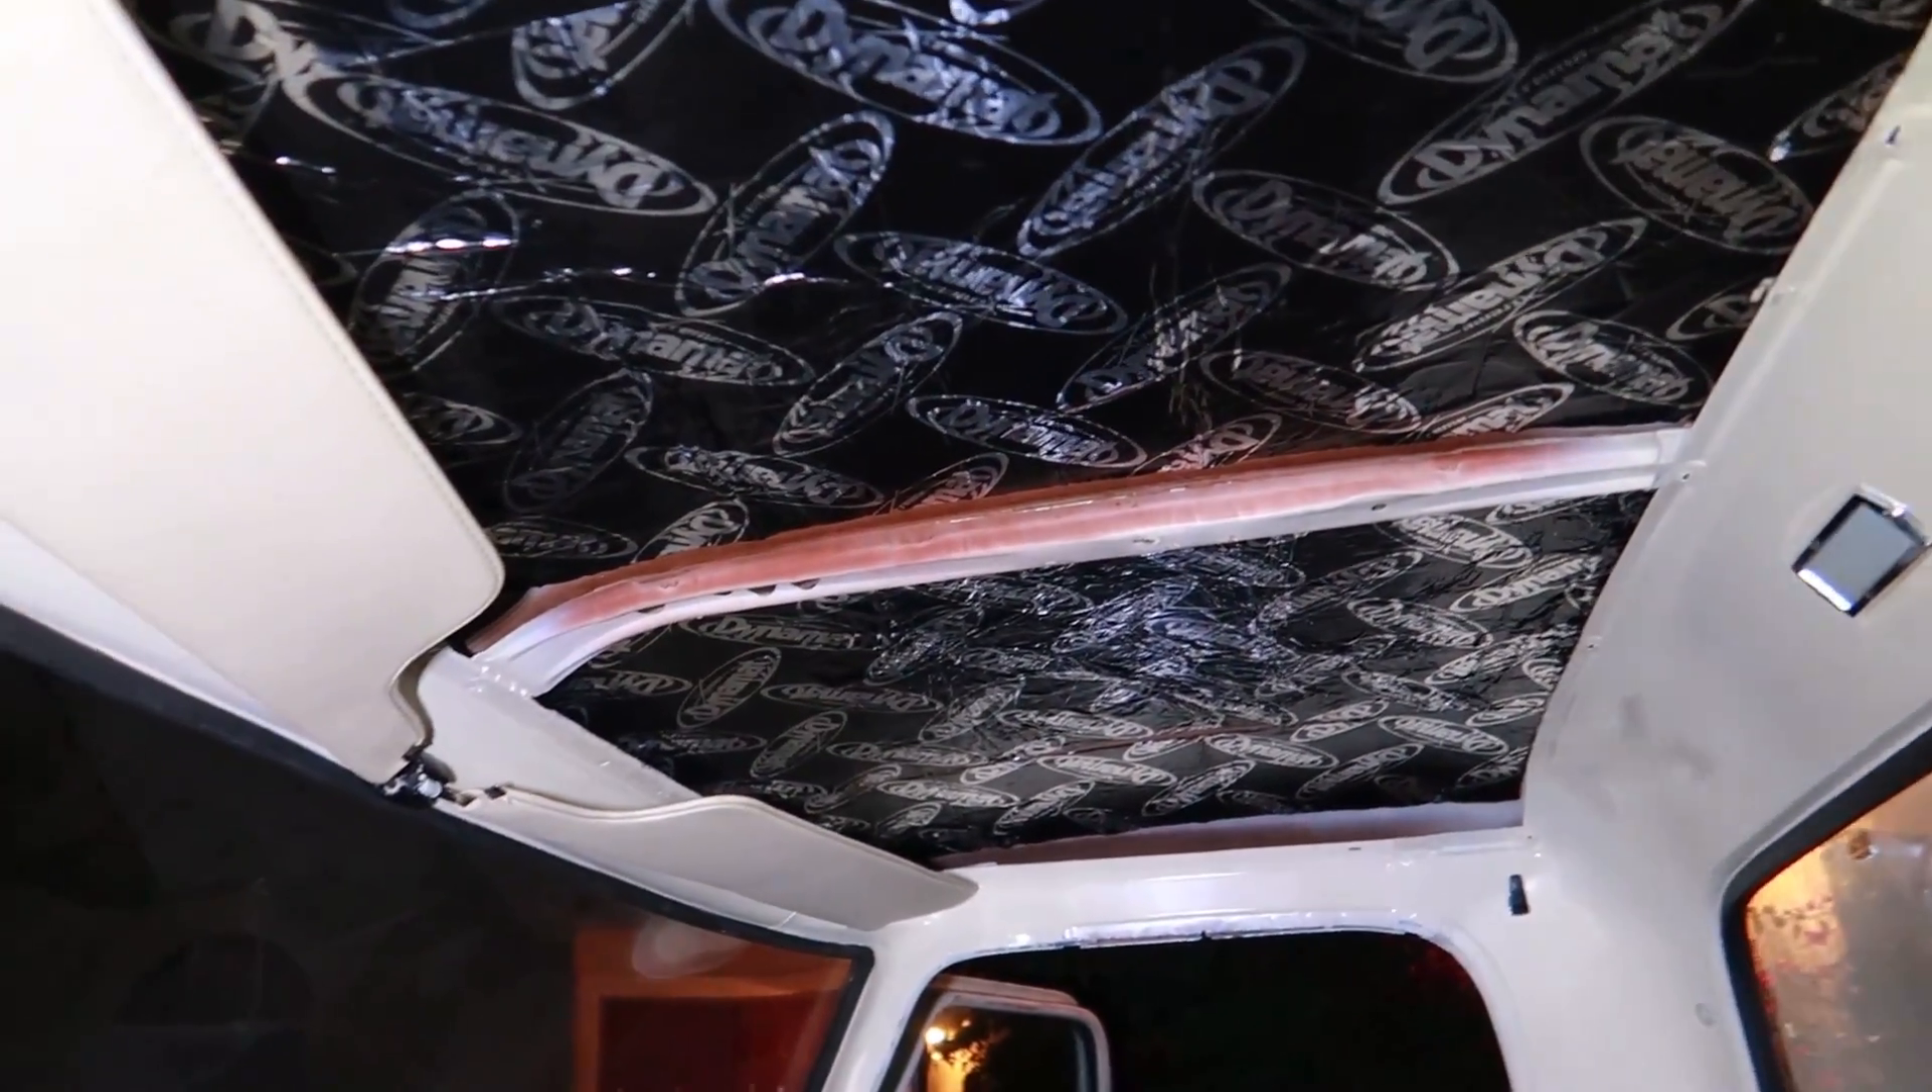Headliner still has to go back in.